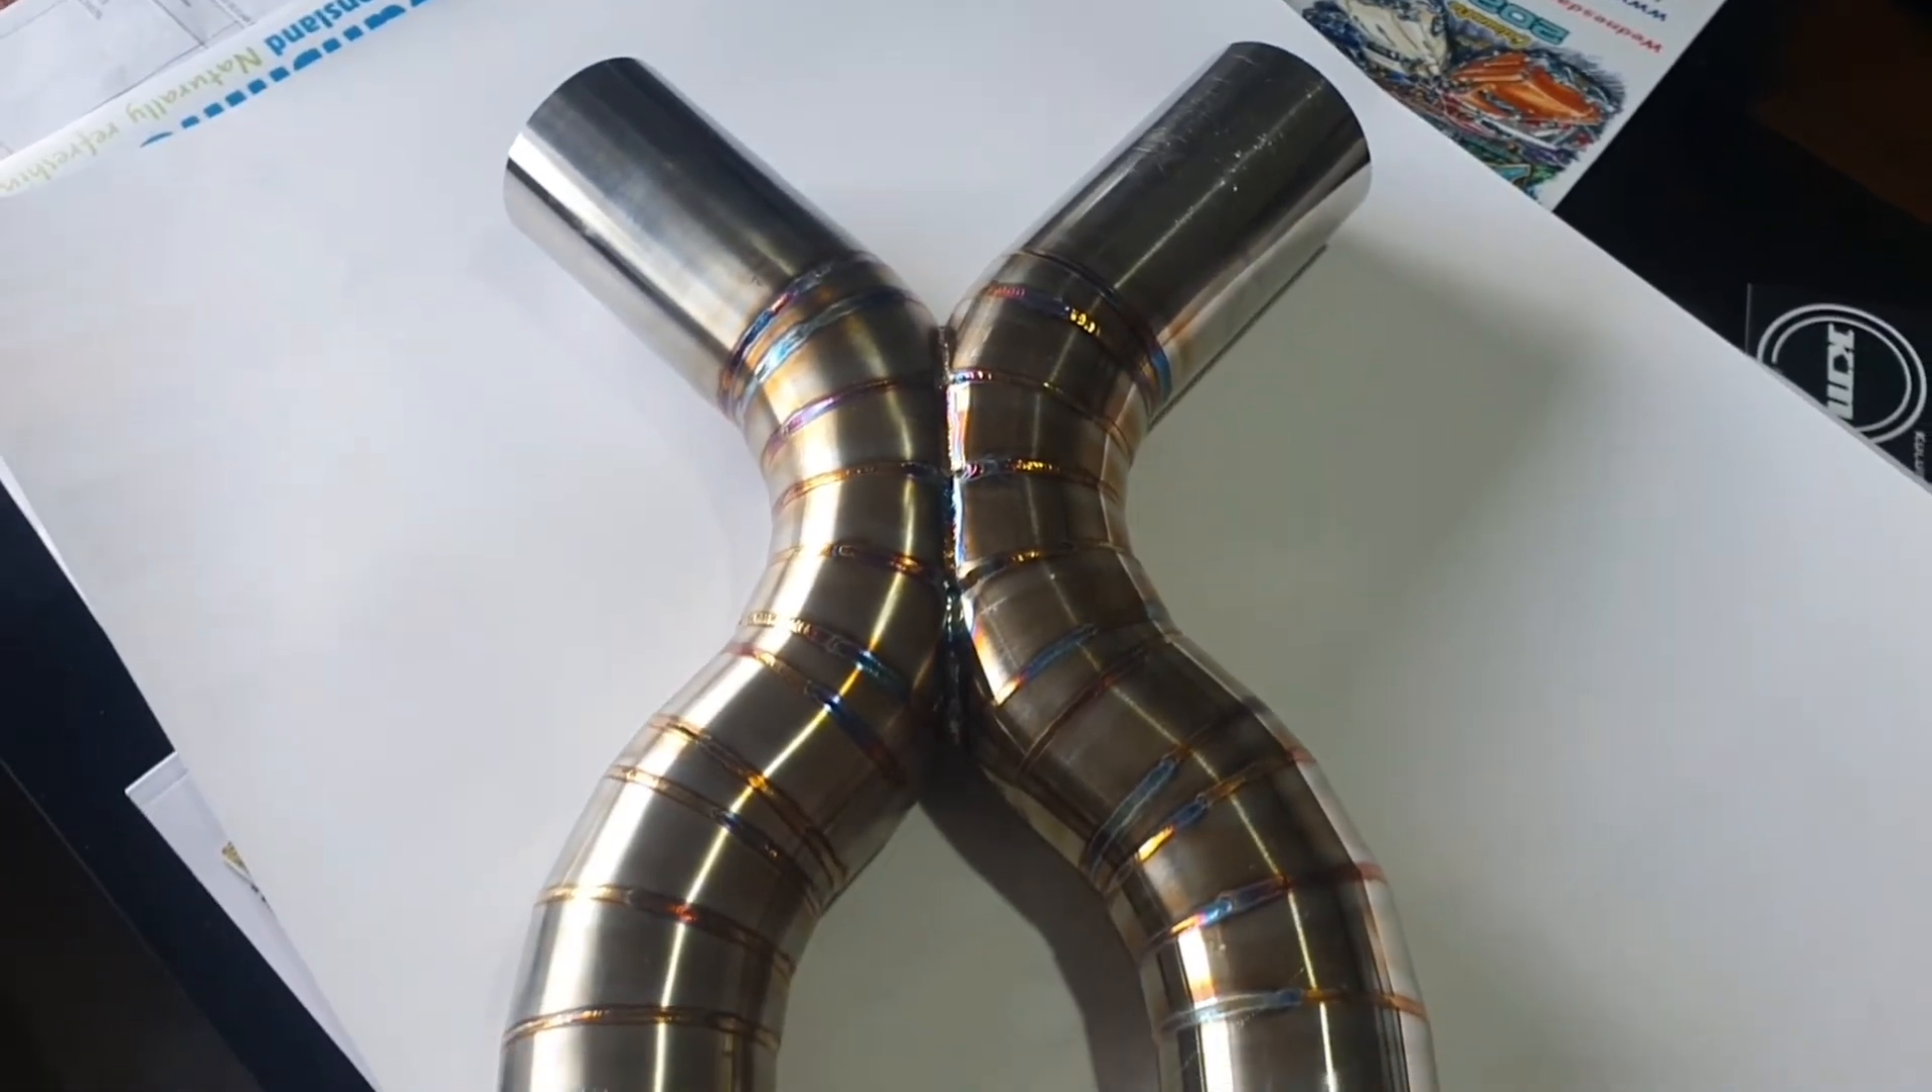Then we knocked out those other couple of little last pieces that make up the X -pipe, and welded them both together for the X -pipe section.